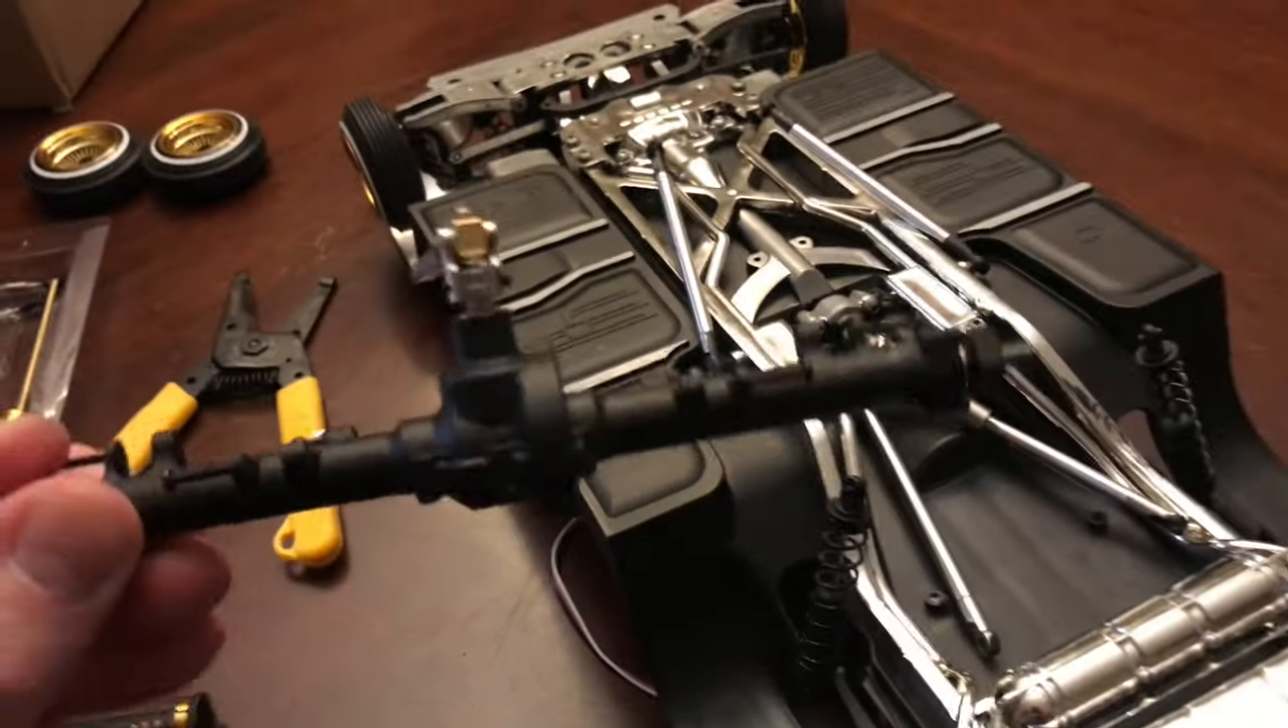All right, so the rear axle has been removed.